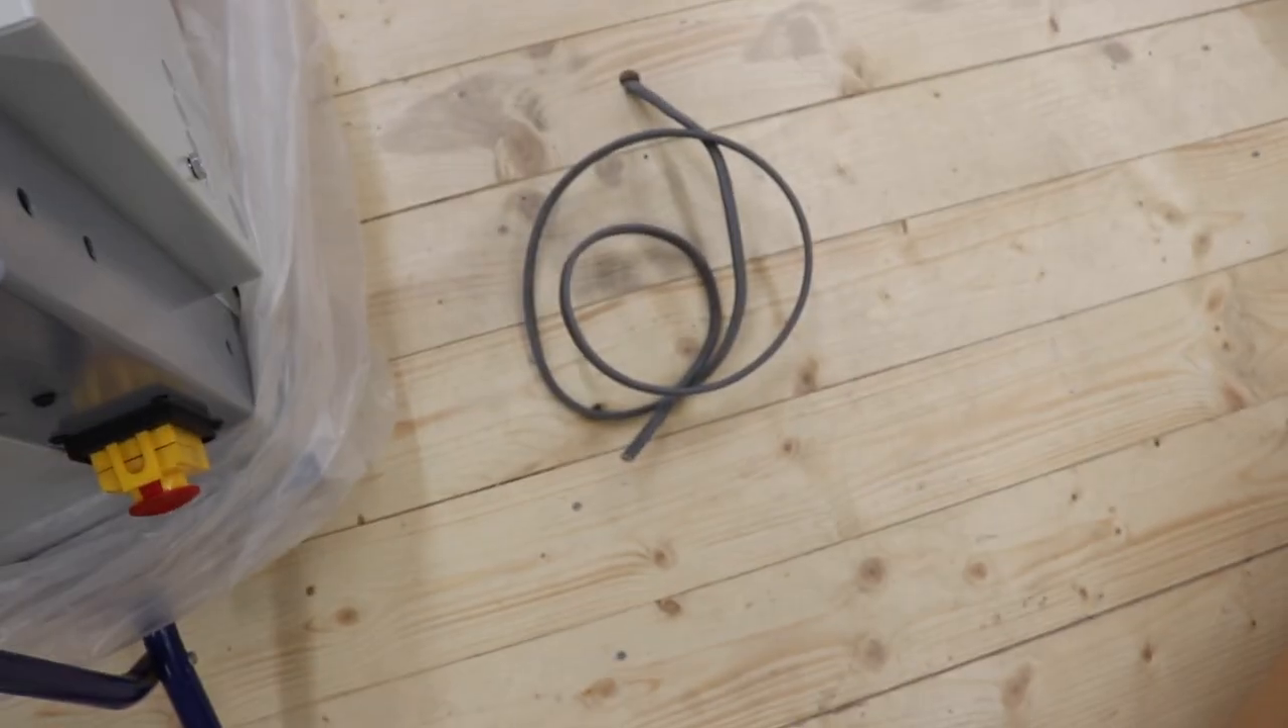Okay it's not installed yet that wire leading out of the floor.